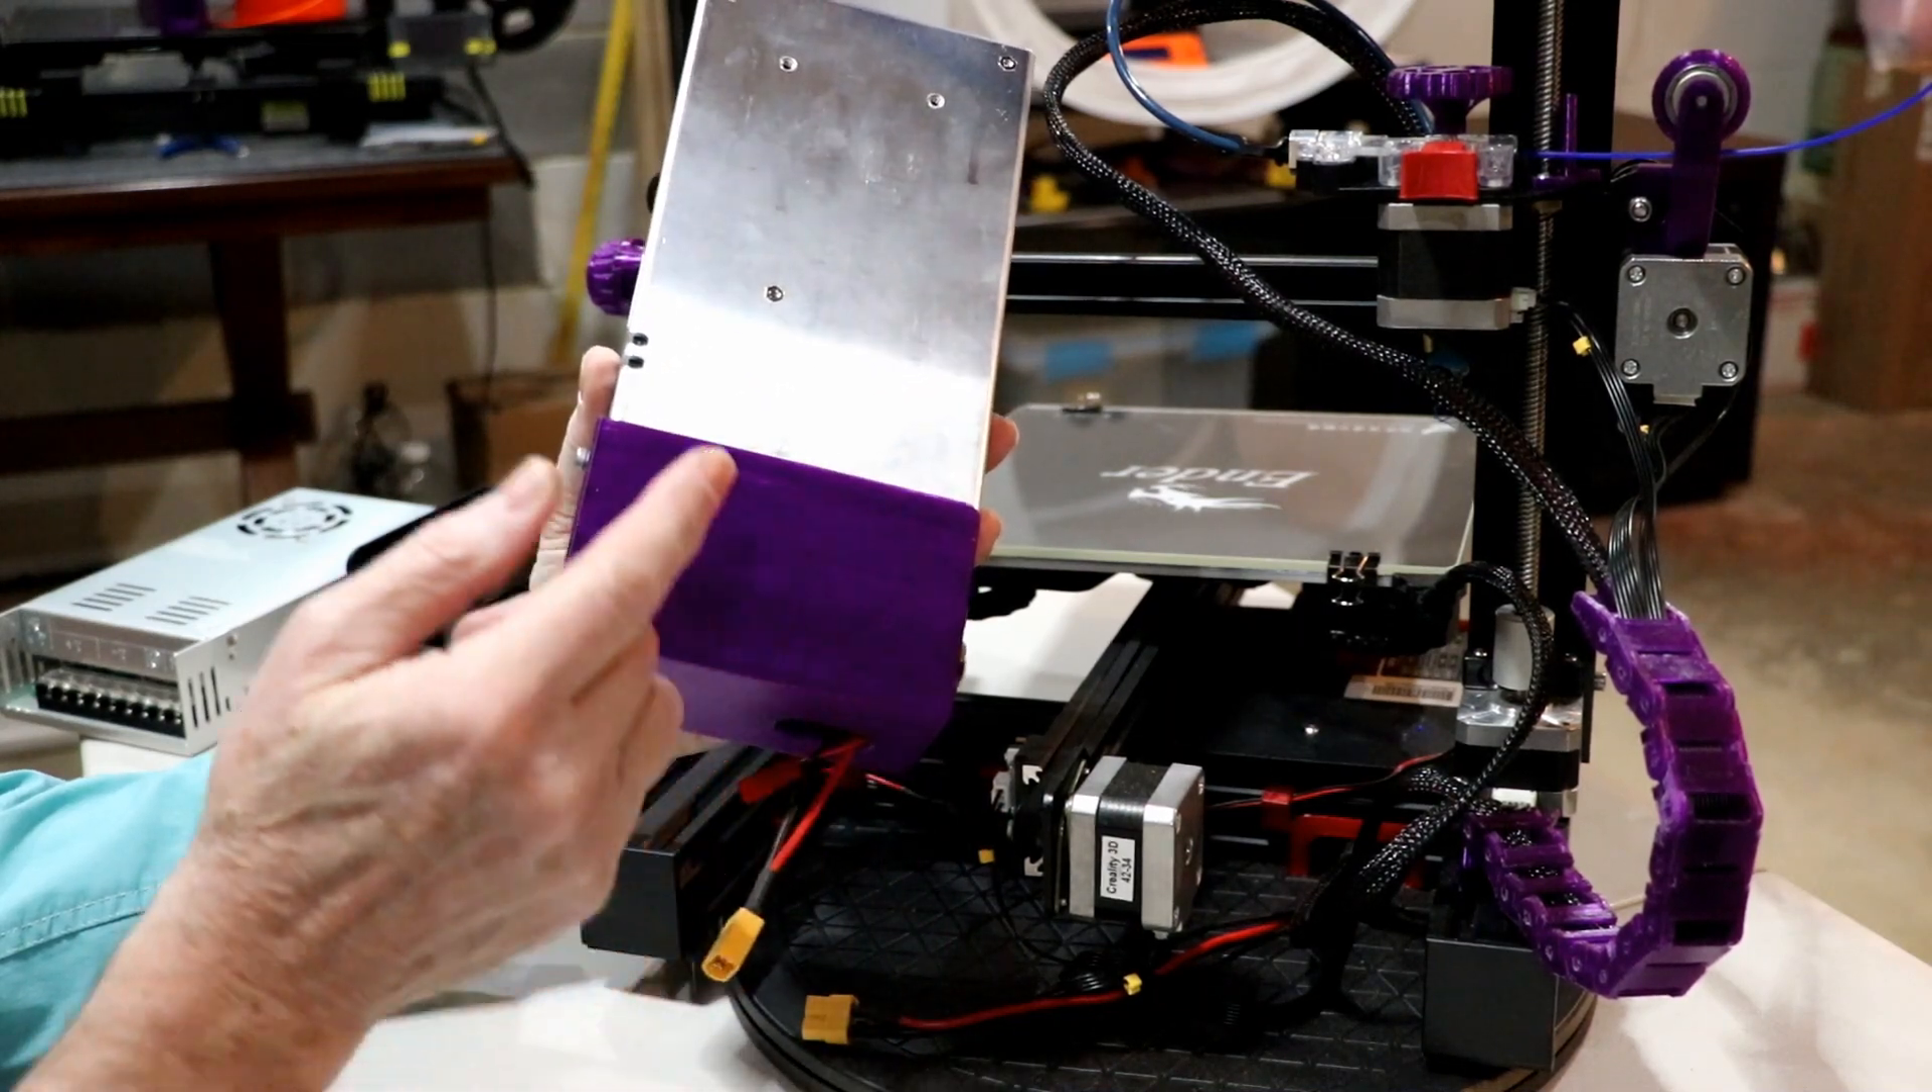And so now I've installed the new case on the new power supply.